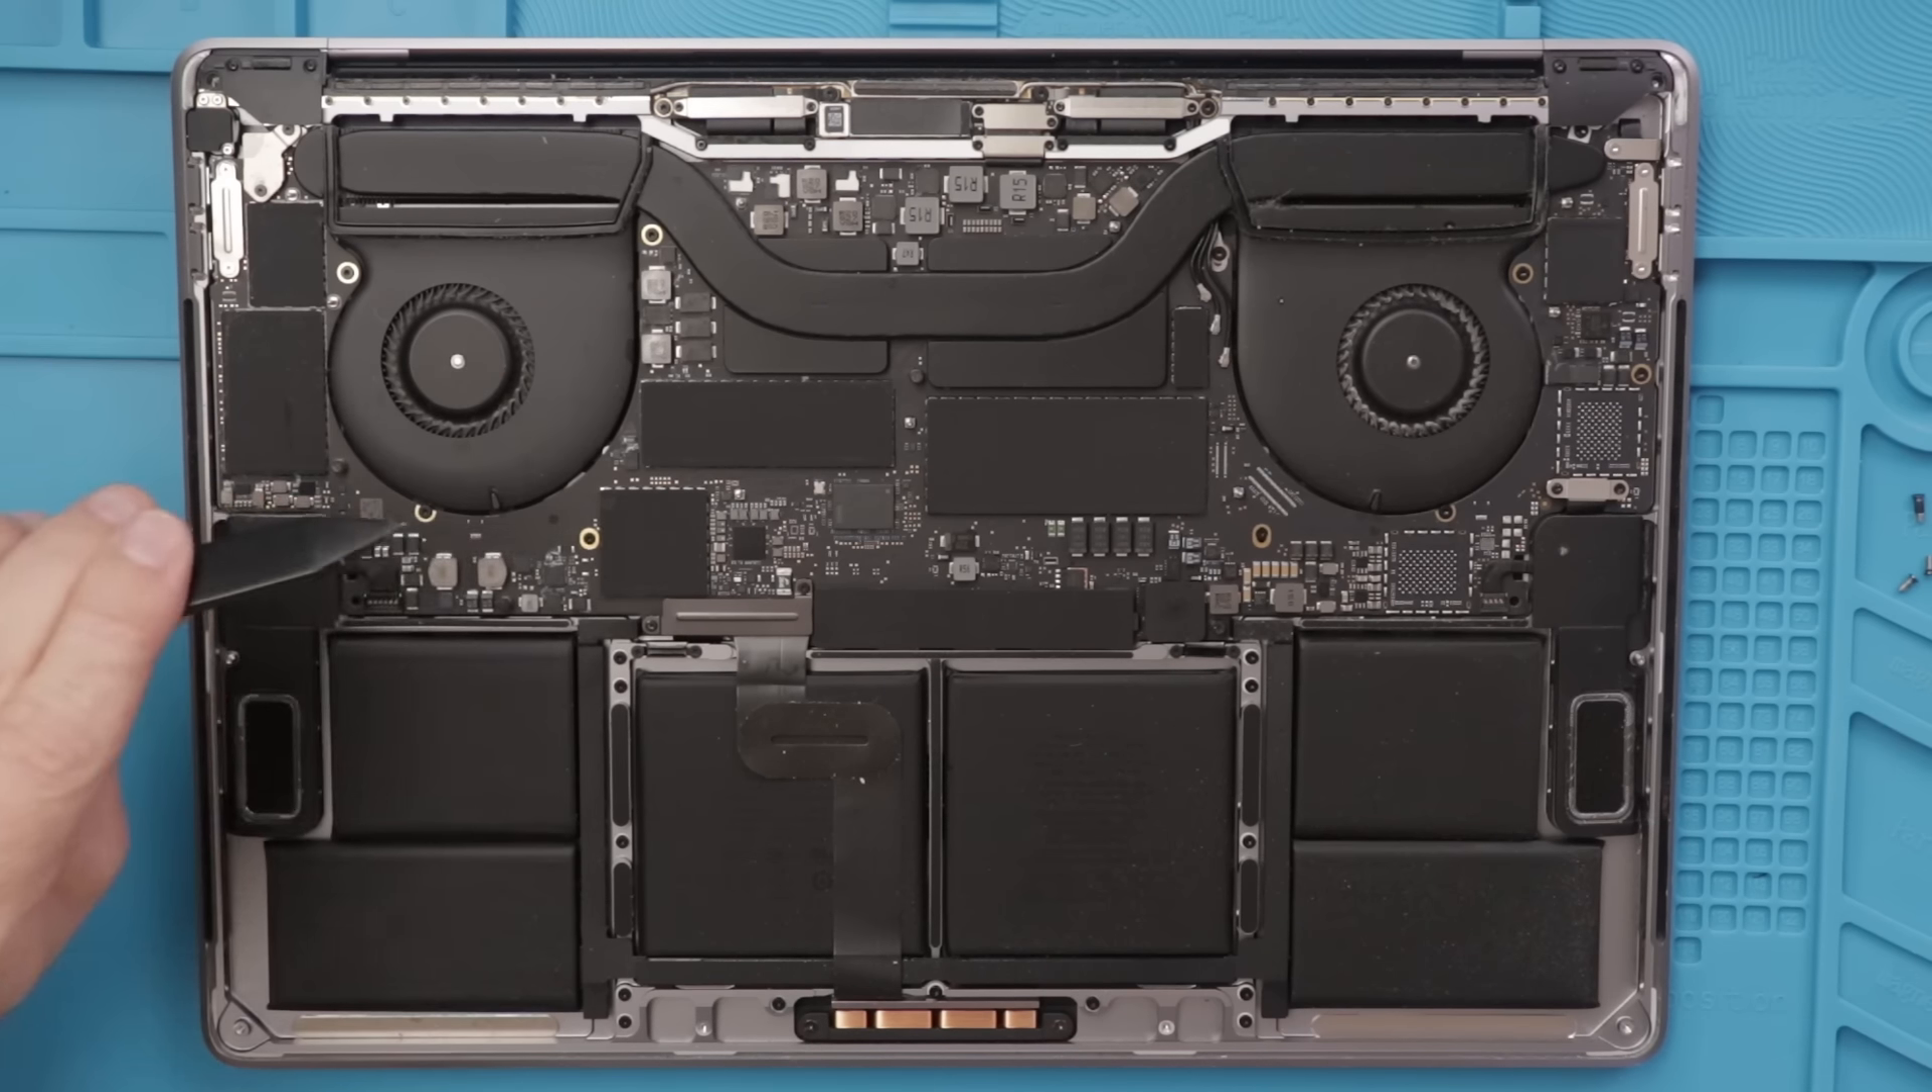But I still do need to get this motherboard out.